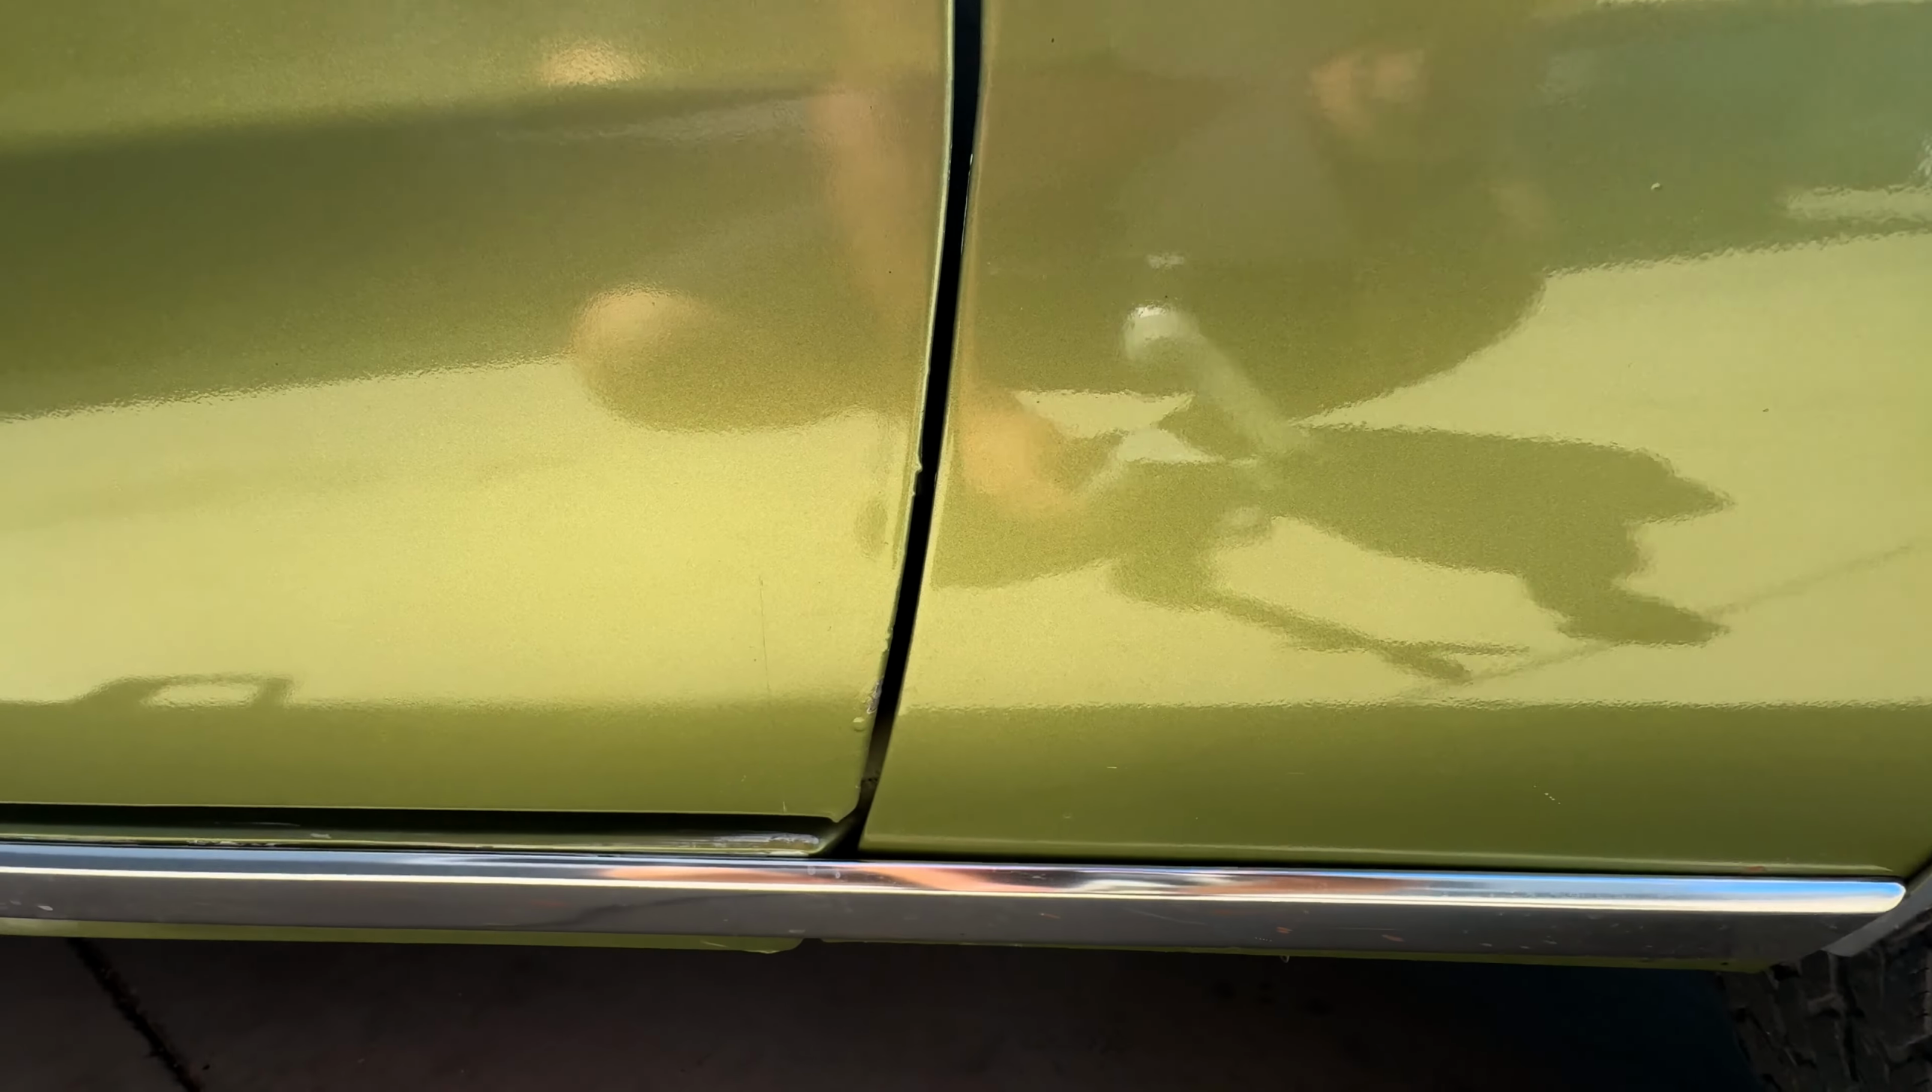Door lines up great.